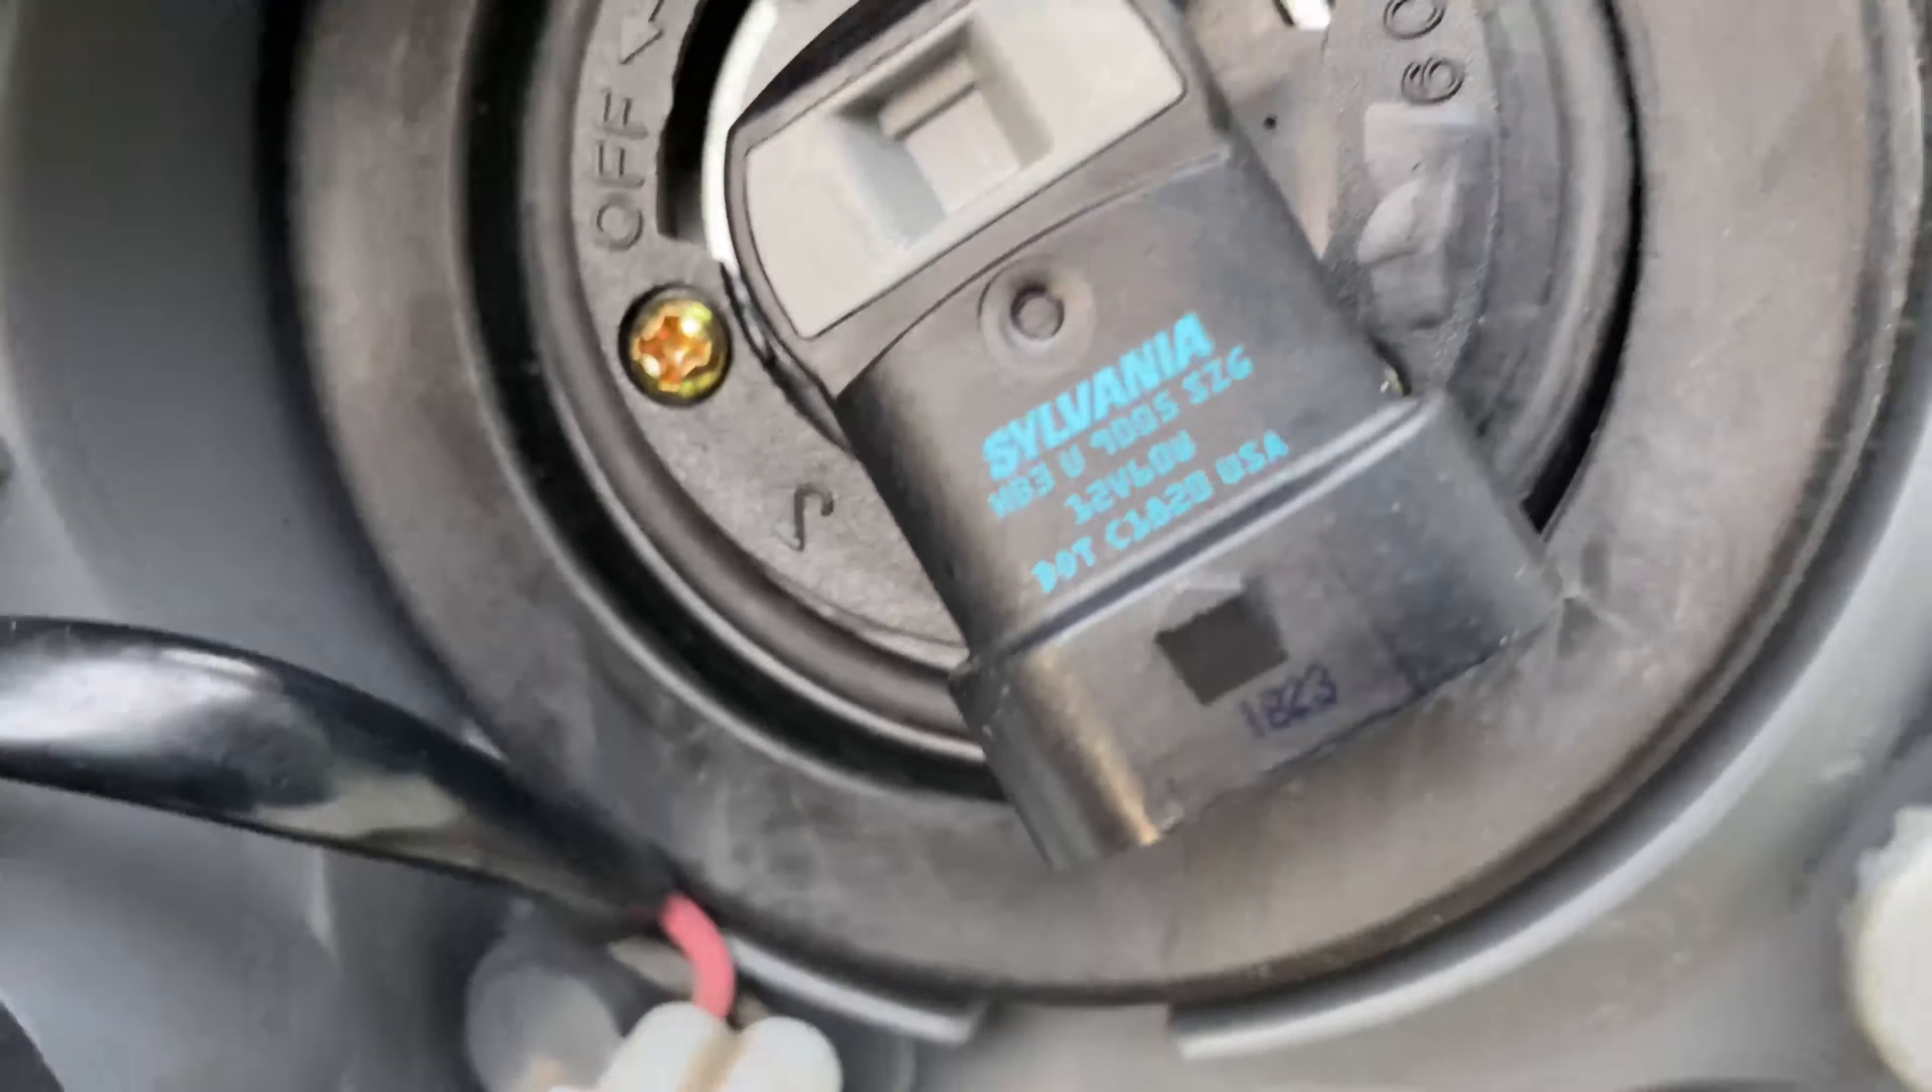This is basically the final product what it should look like we added these bulbs and the high beams right here.